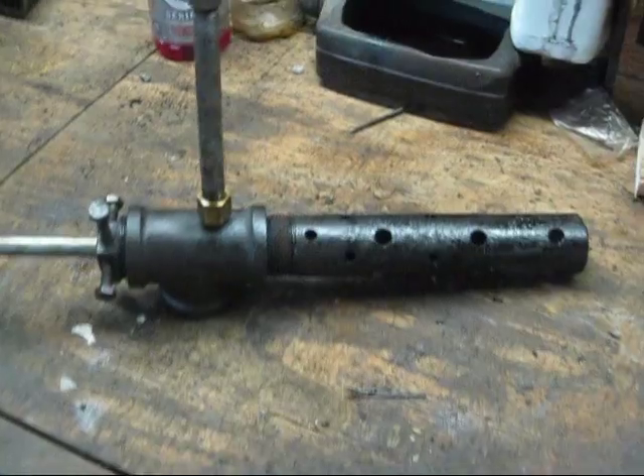And that is the assembled waste oil burner.